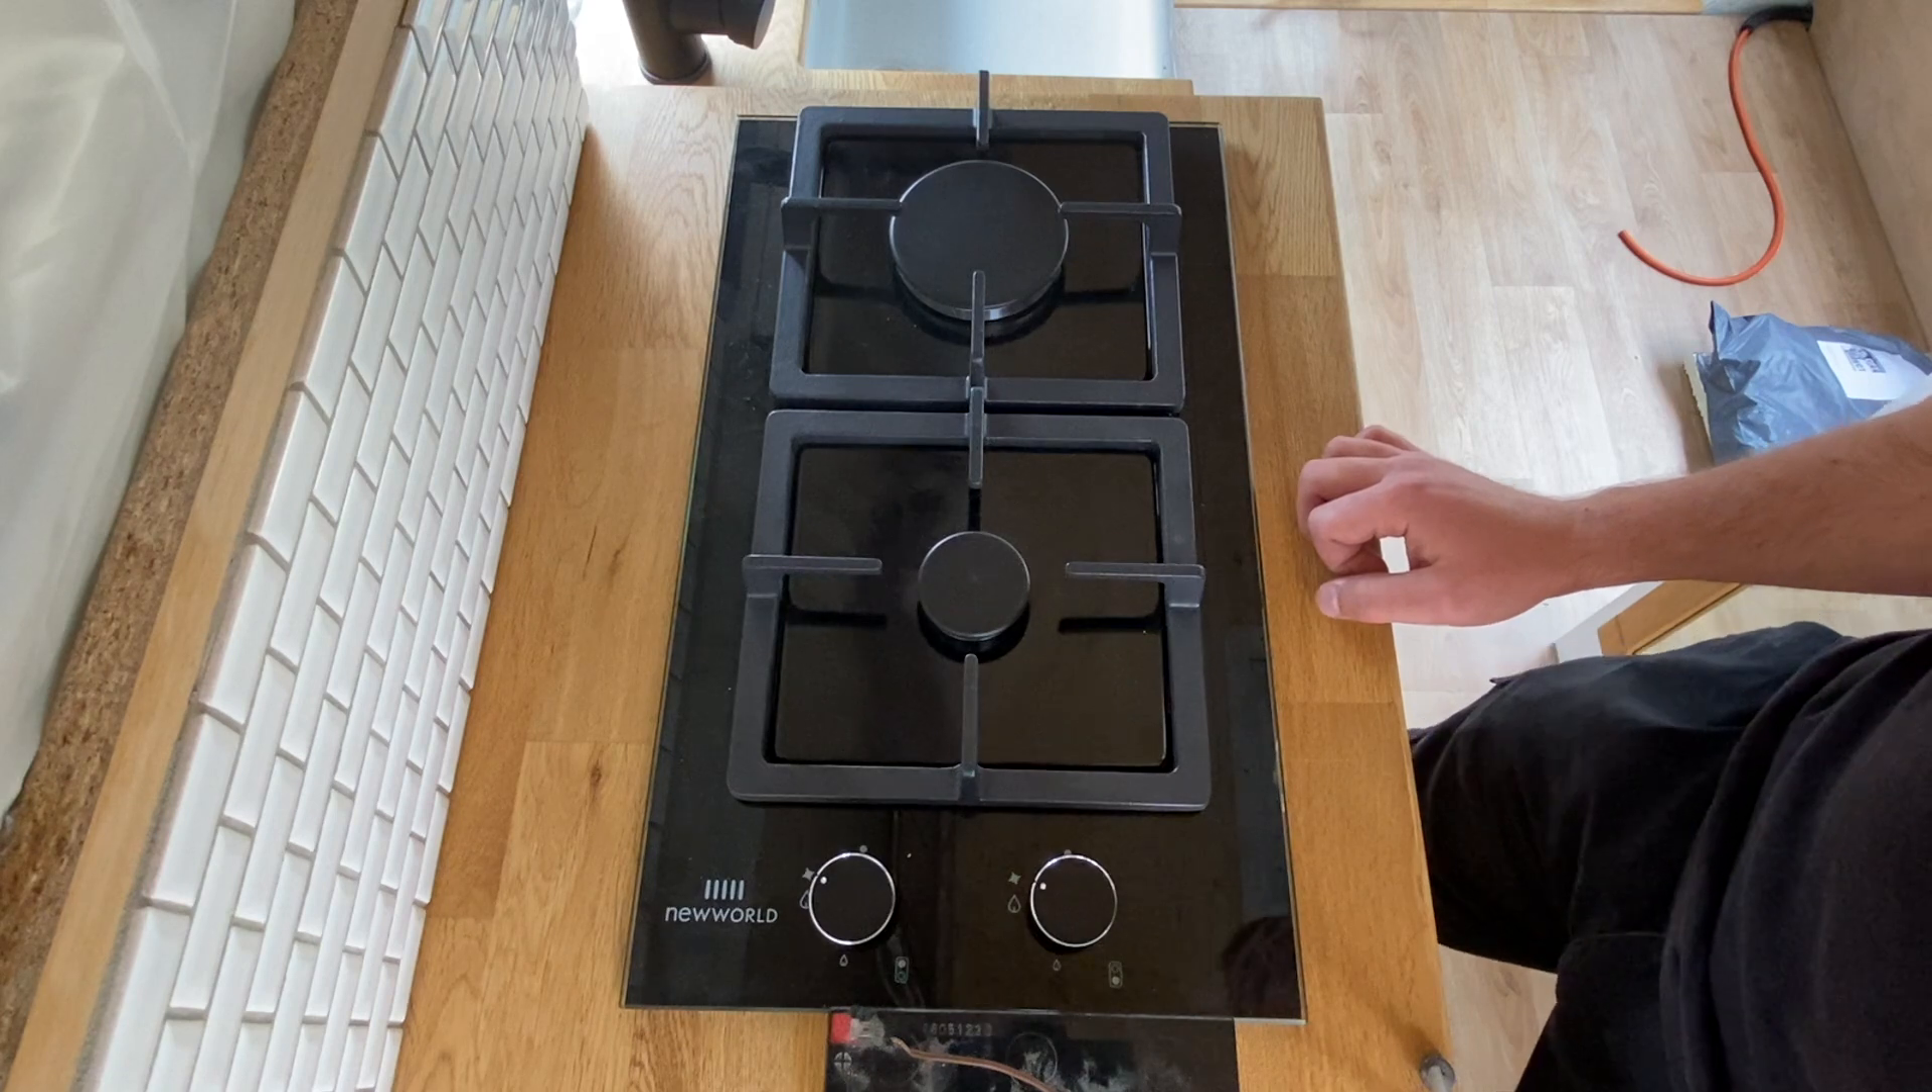So there we go that's our hob installed.